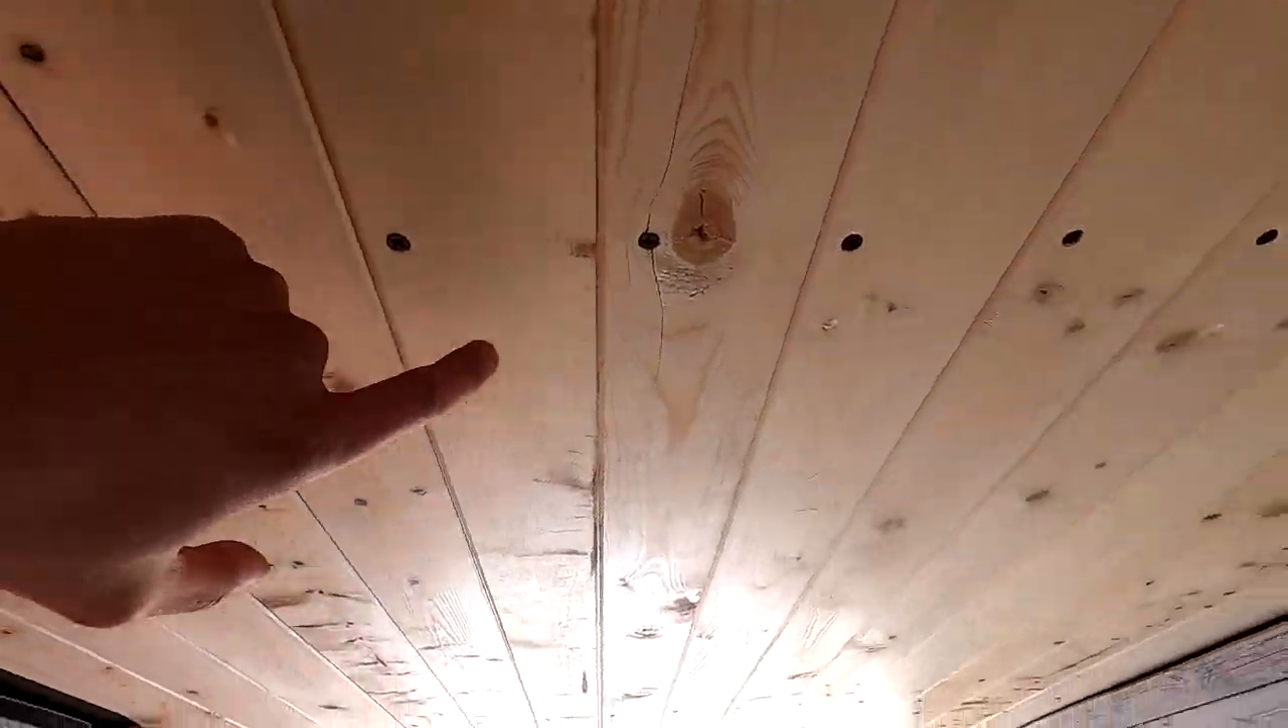We got screws across on all the cross members.